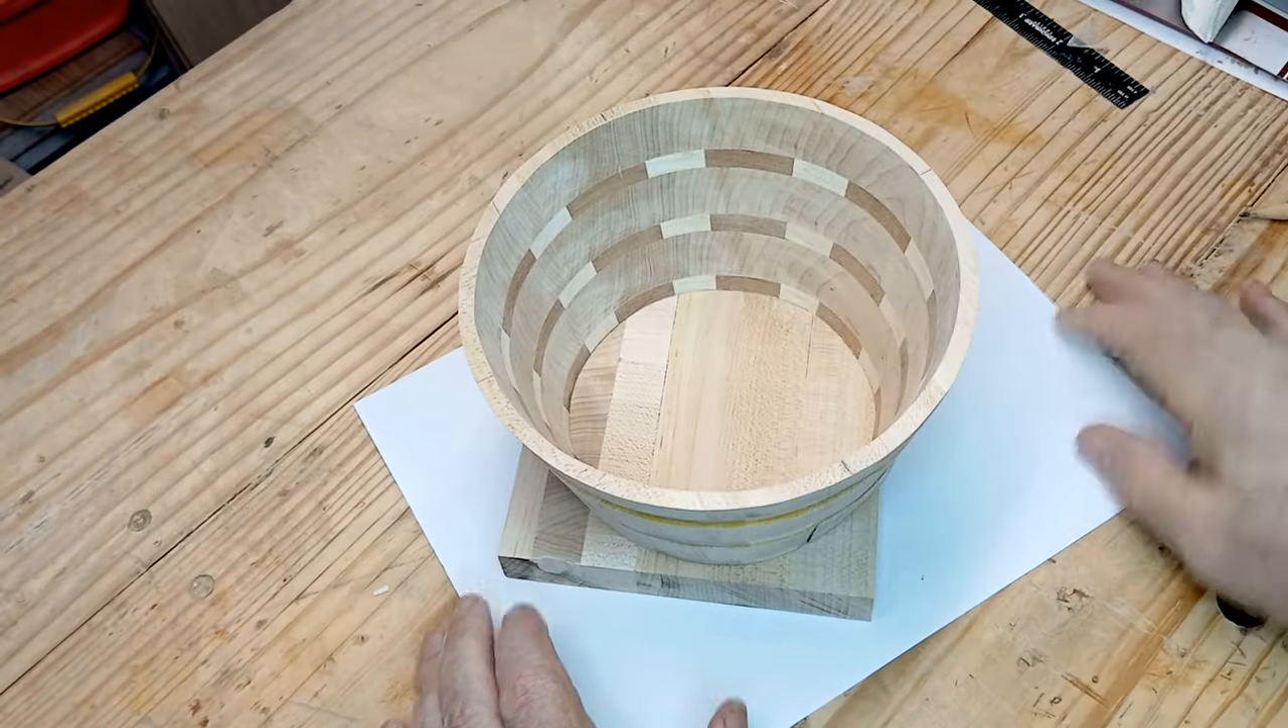So now I got to glue the base on, I got to draw a circle, use this to trace the bottom on that and then cut that out and glue it on and then sand the outside.